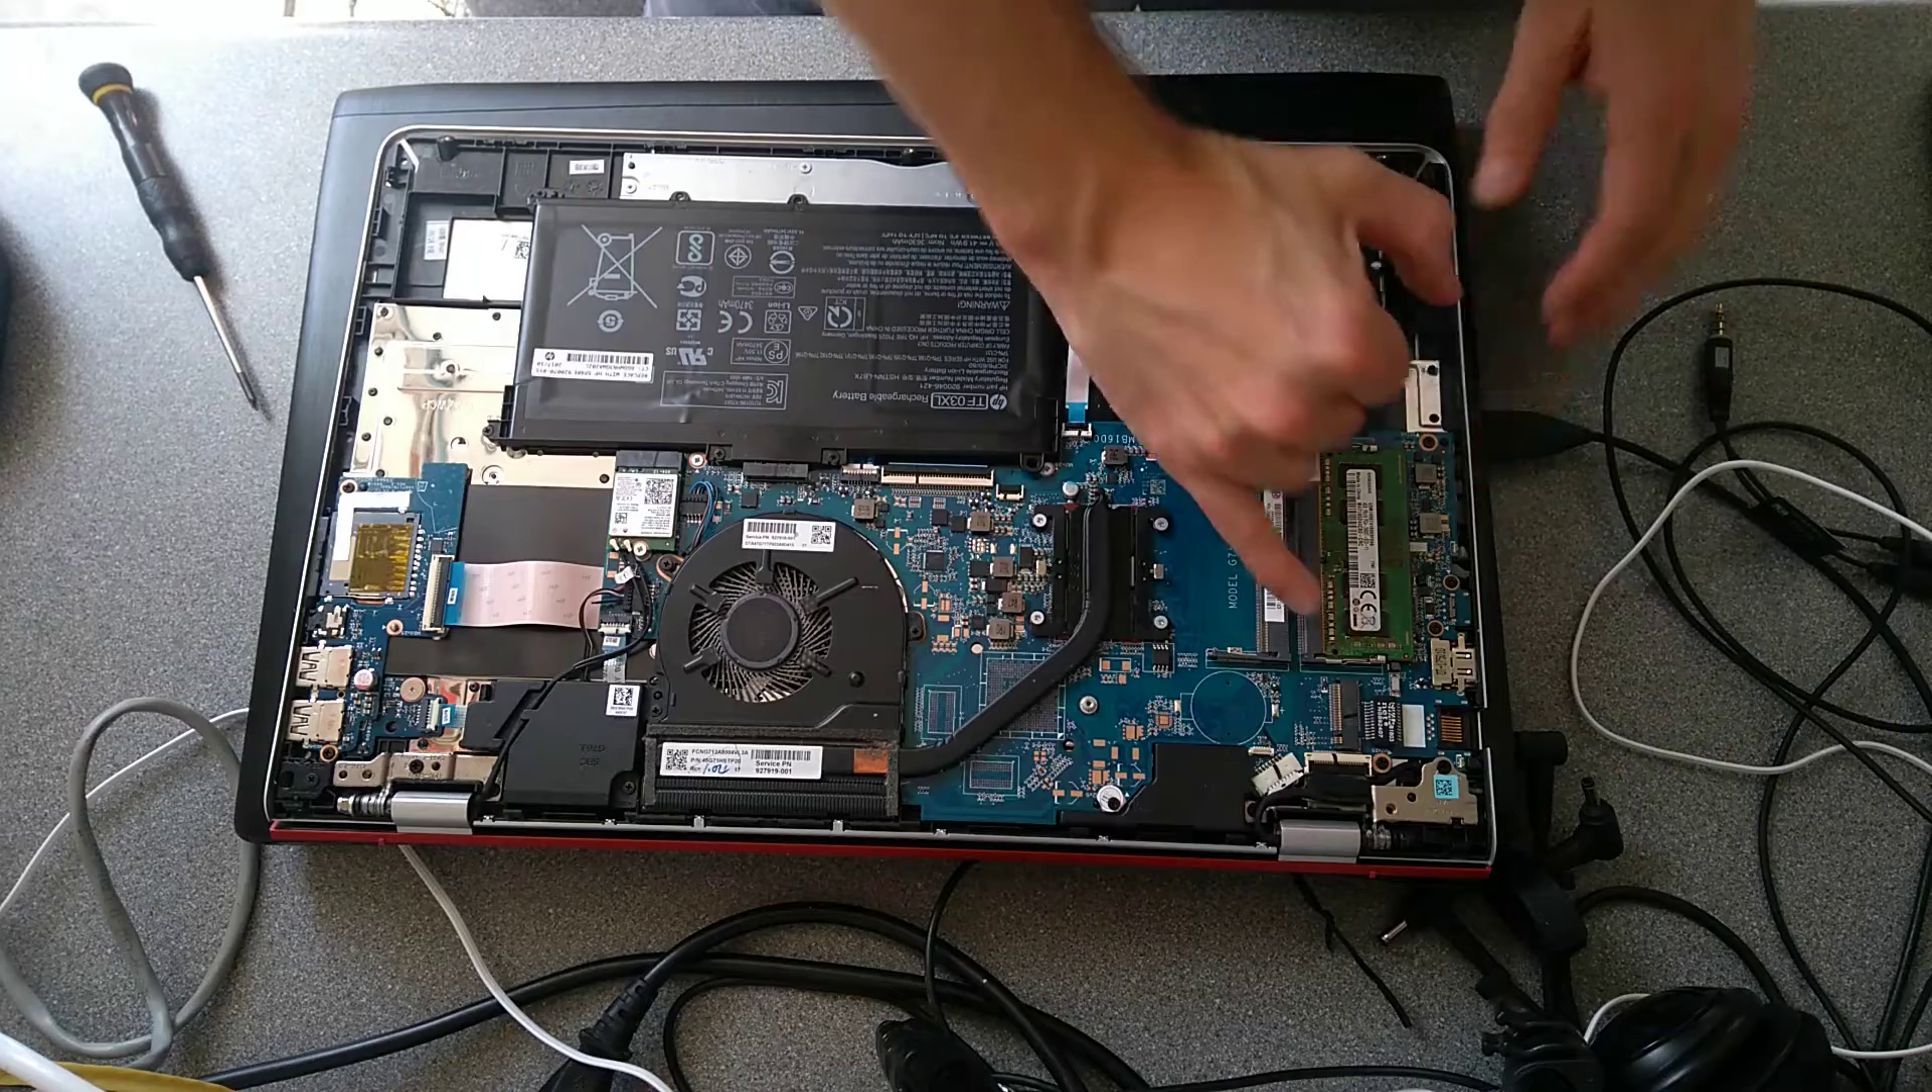There we go, that's the underside of the machine off.